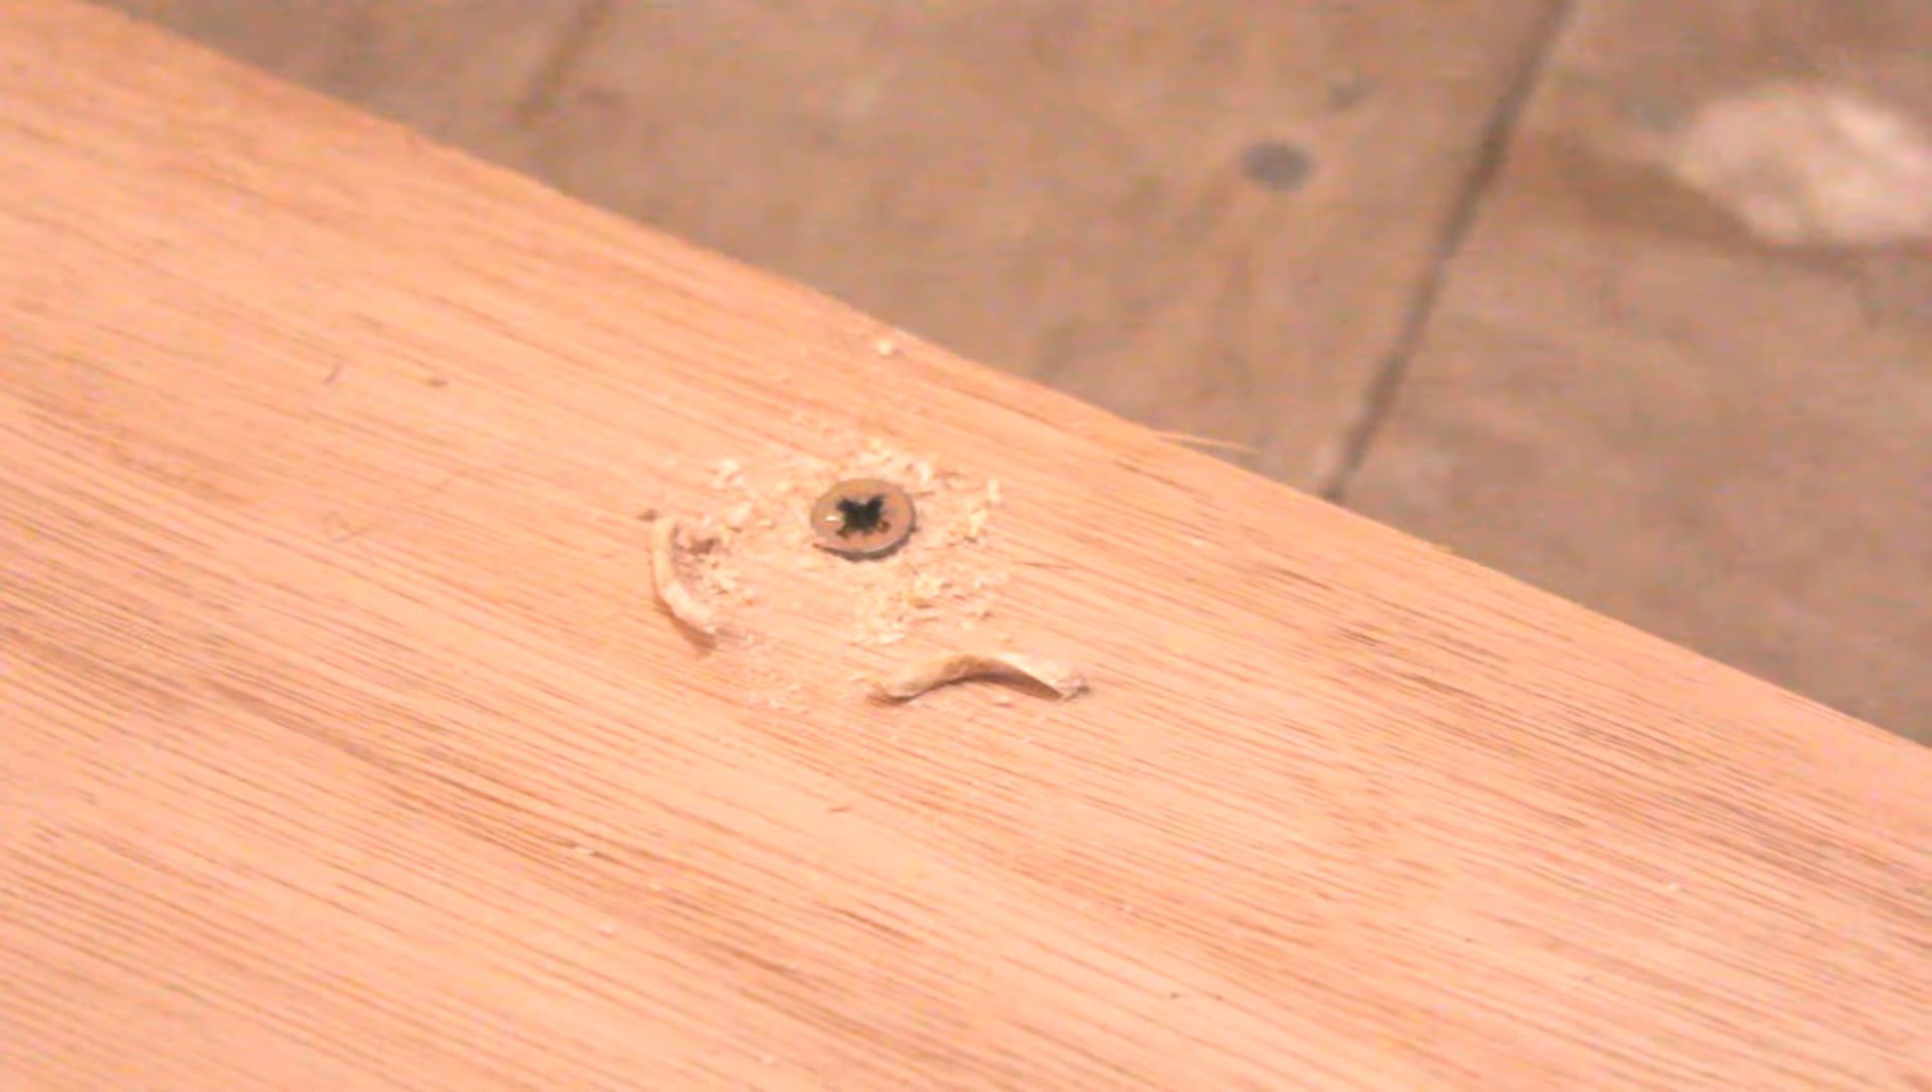Again, I created pilot holes for the screws as well as countersink holes, so screws went in flat against the top of the surface of the workbench.